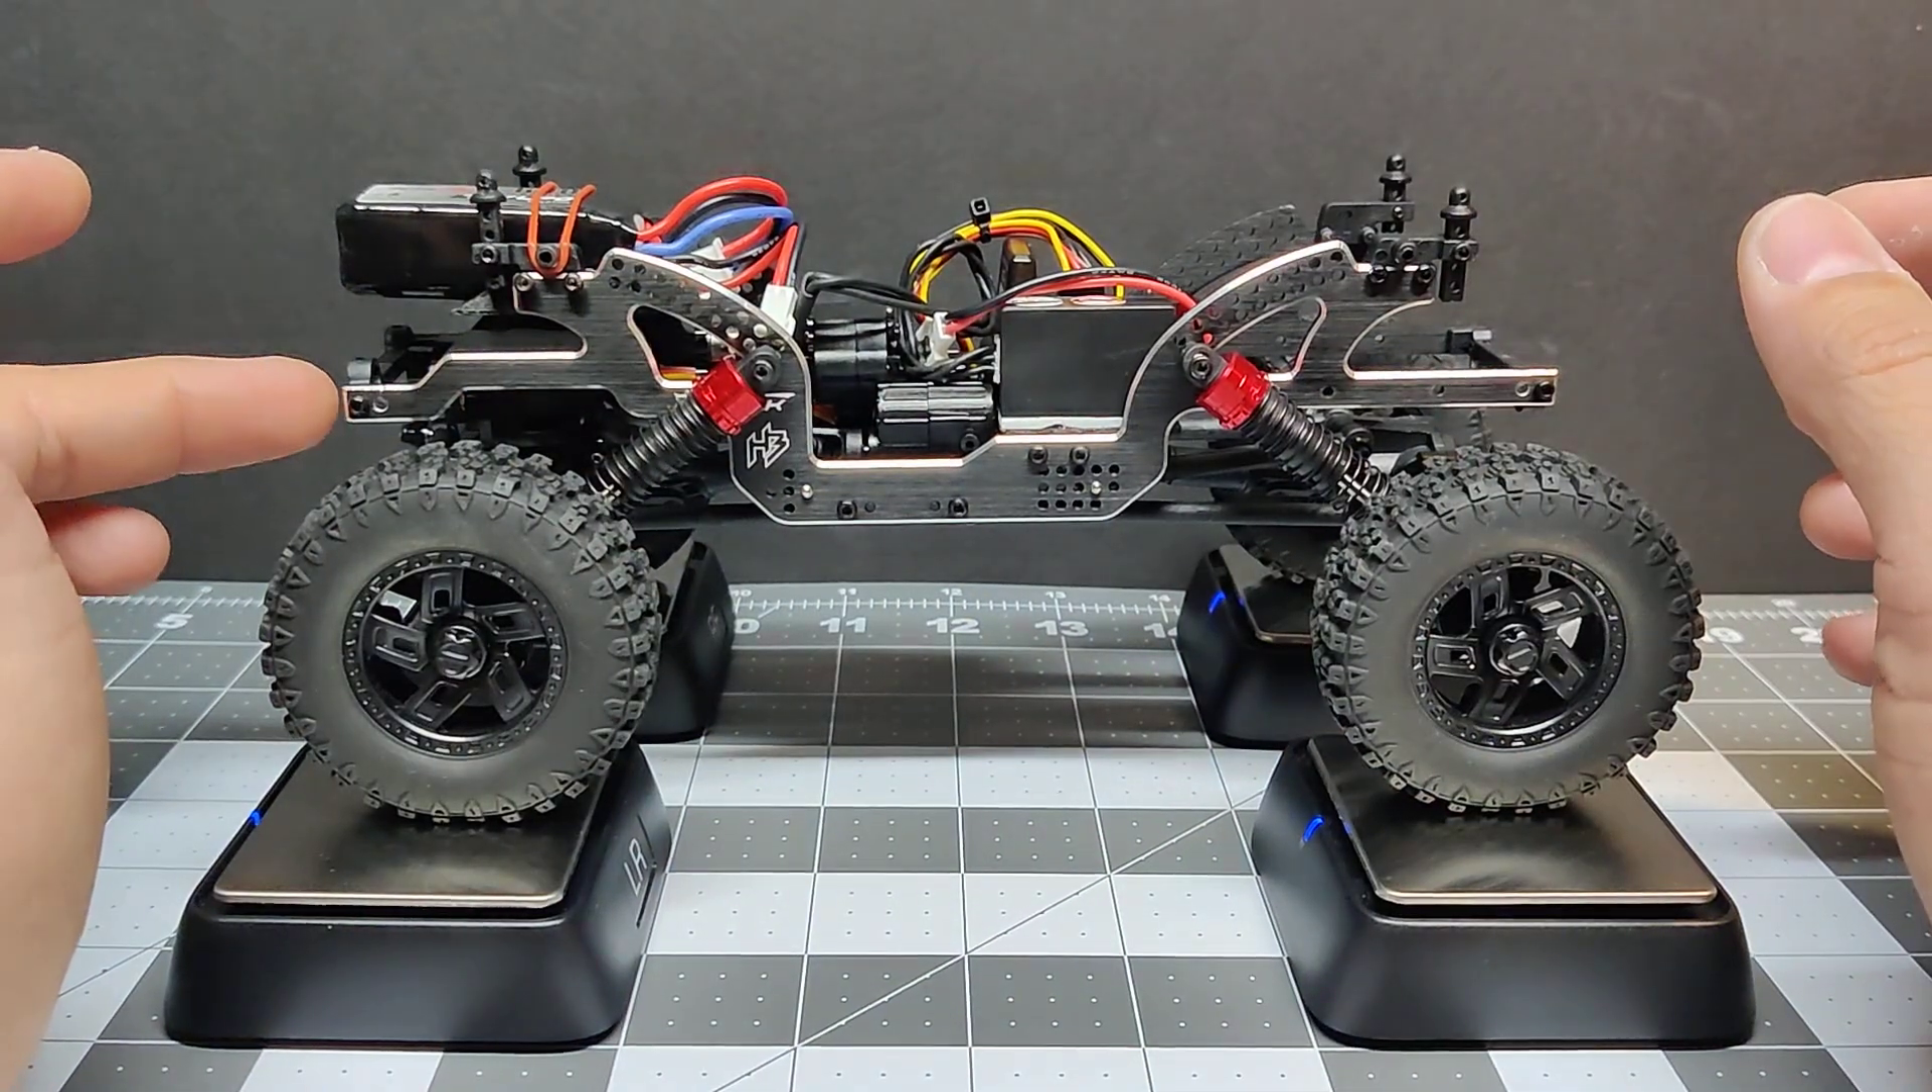As you can tell, I don't have the bumper in there and I don't have the body.